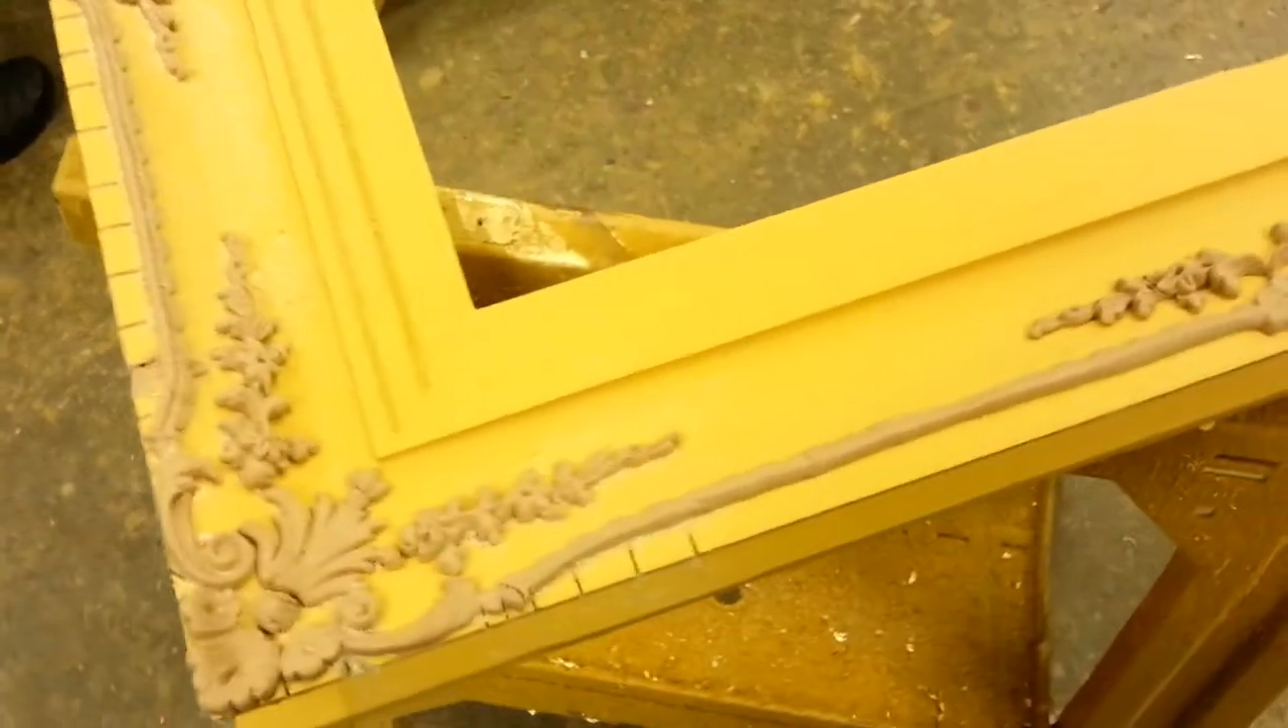Sono stati montati tutti gli stucchi che il doratore stava preparando.